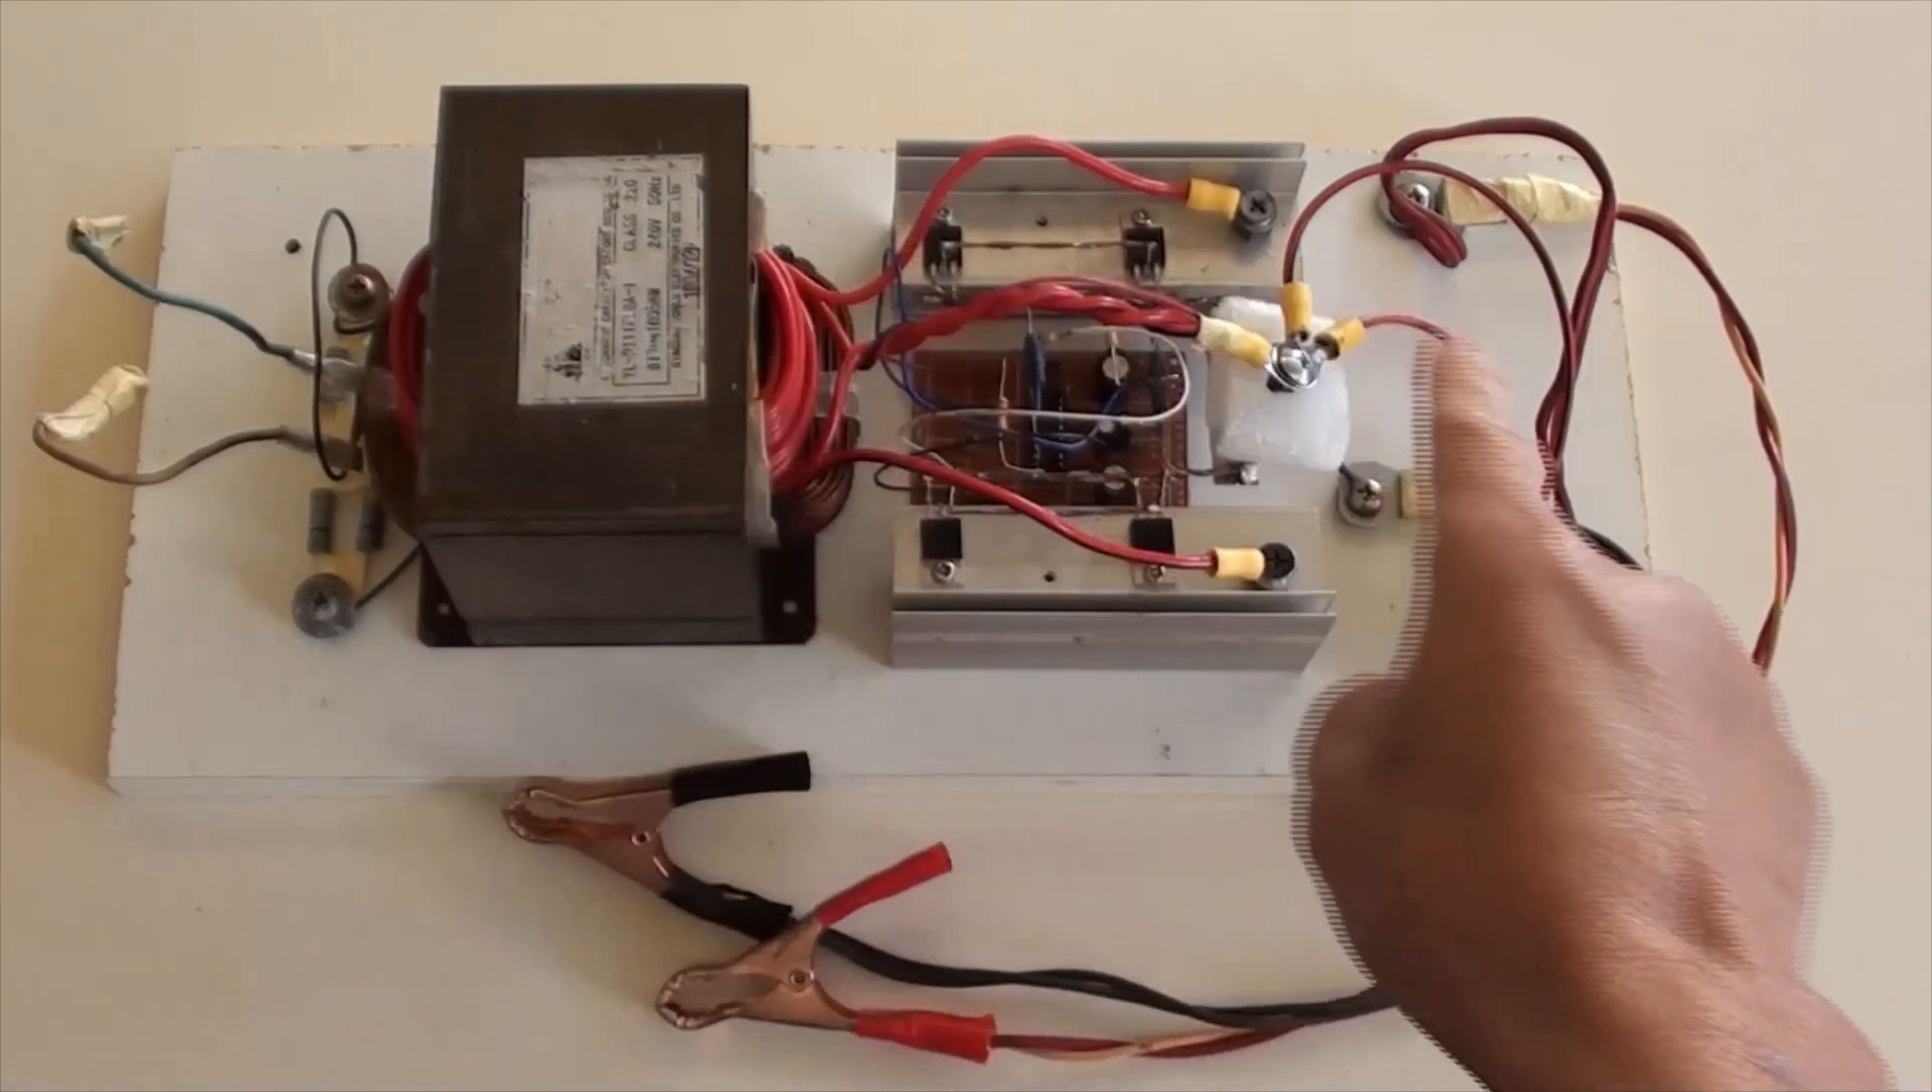Now the parts and components have been bolted, and secured on the board.